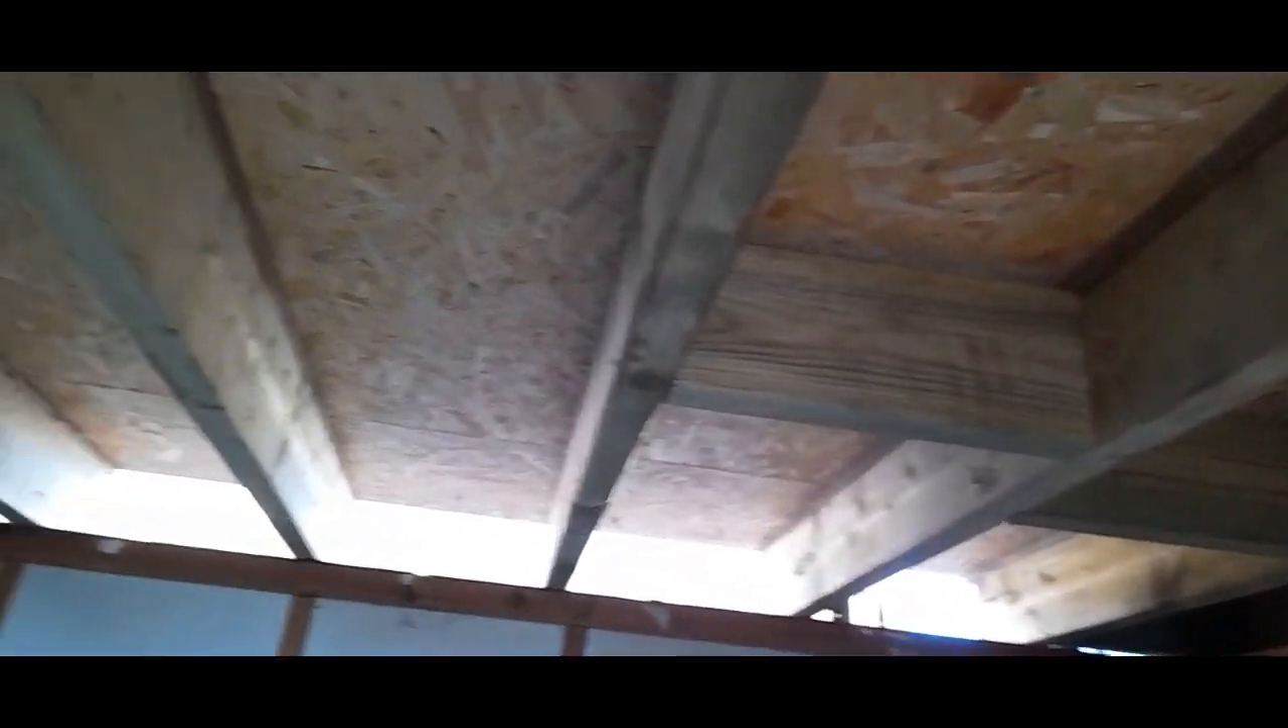I've just started there putting some noggs in between the joists just to tie it all together.